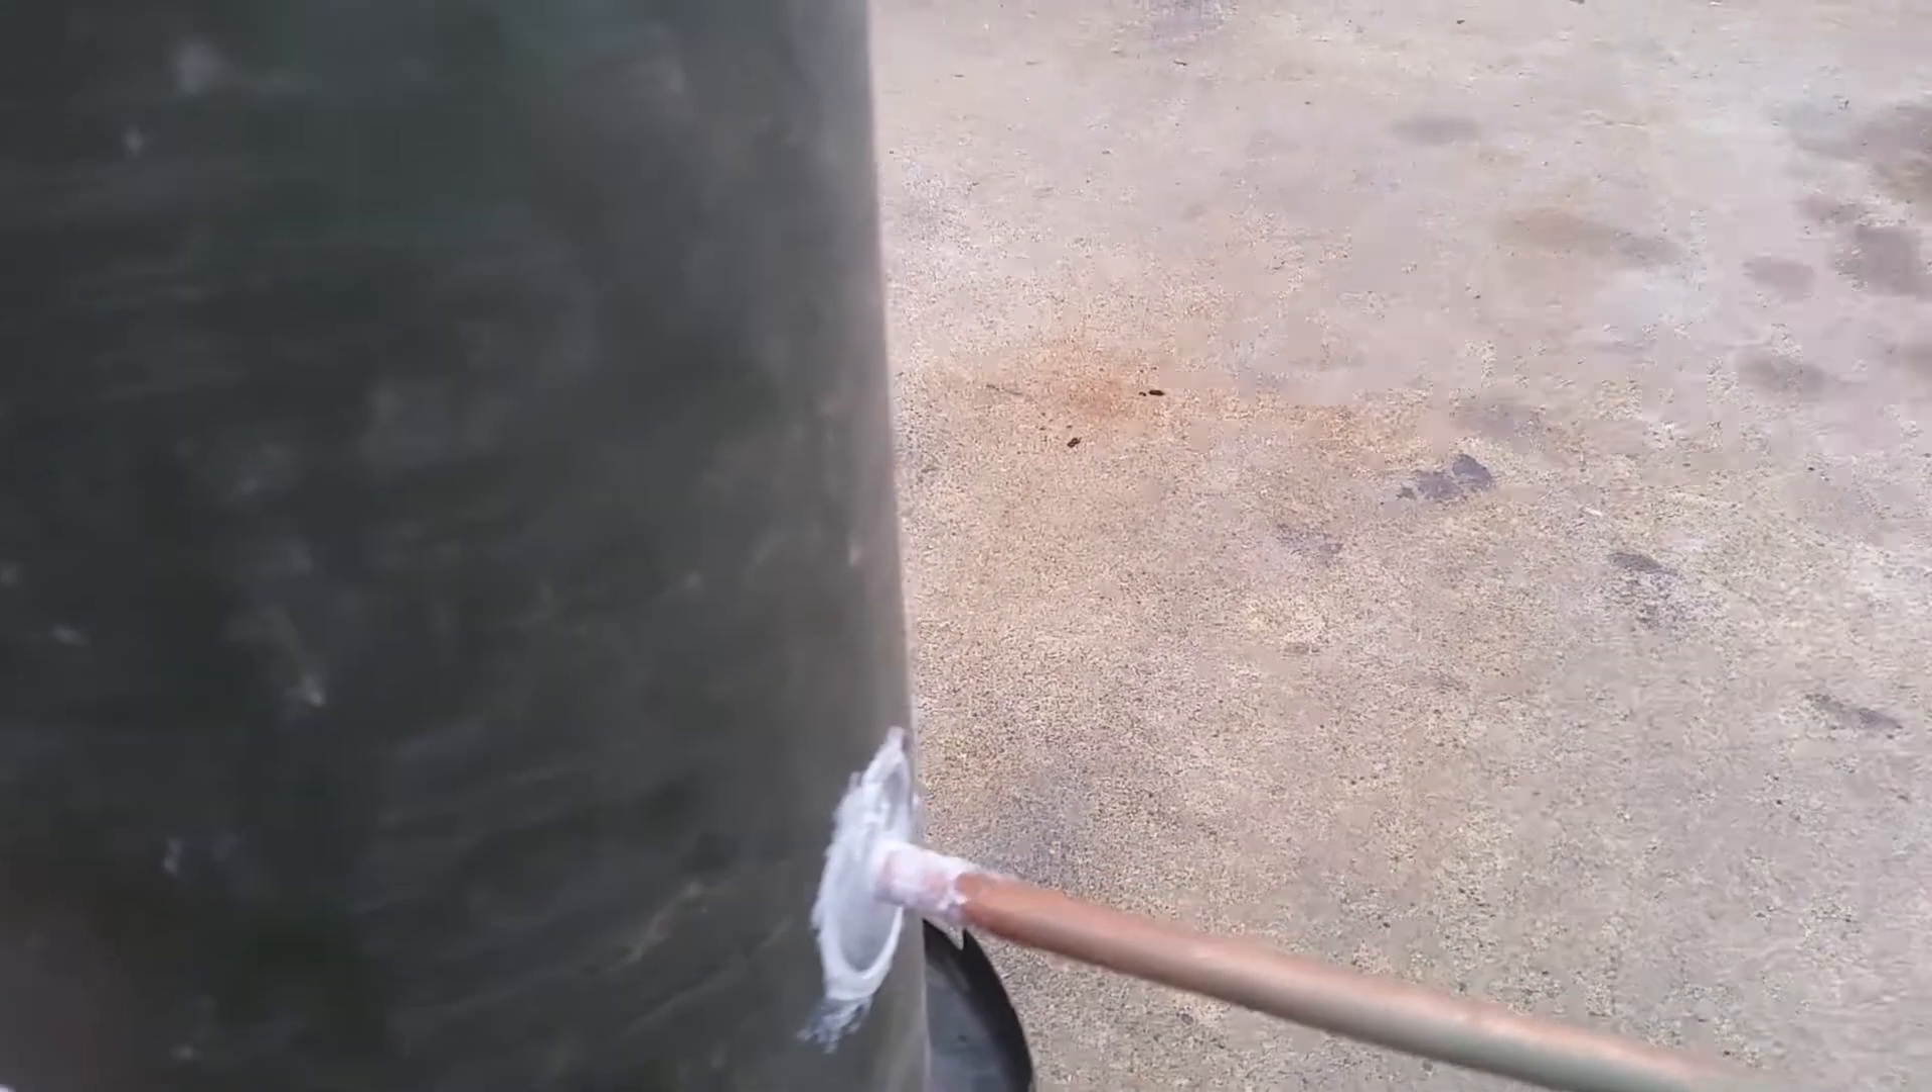Okay so now we've got the copper ran inside of the water container and we've got silicone around that to make that water tight.